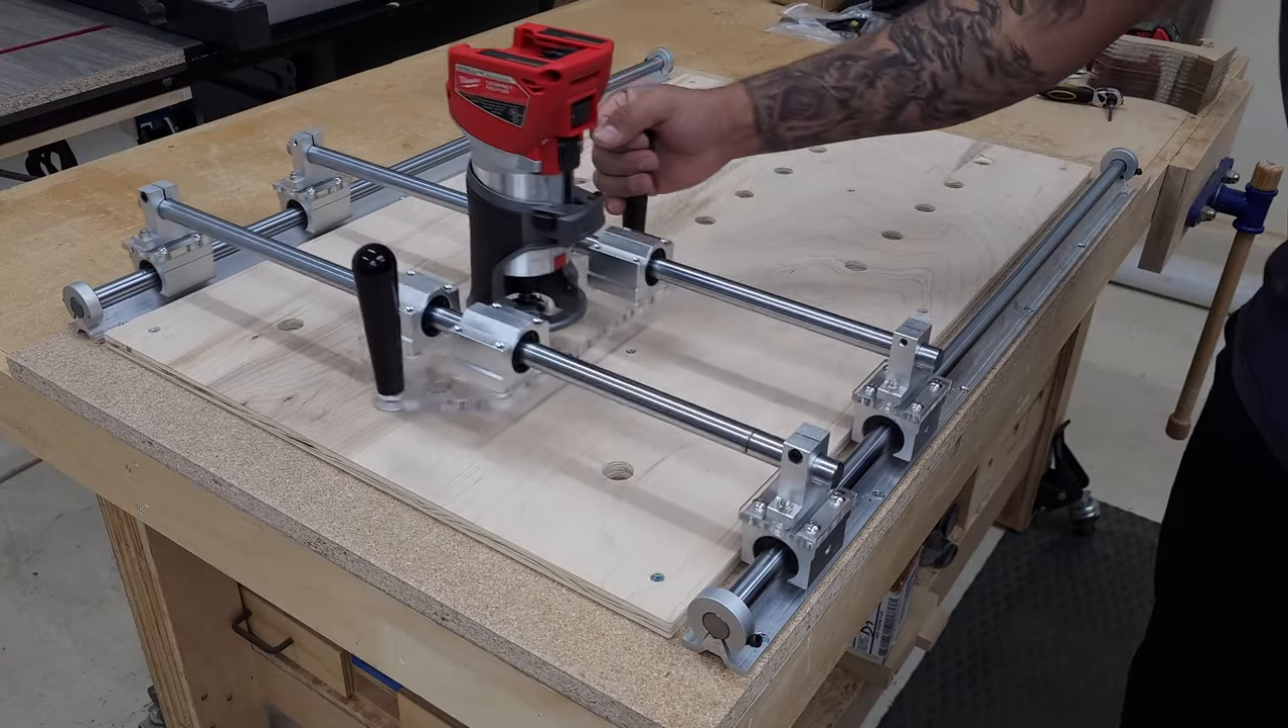And now you have fully assembled your trim router sled.